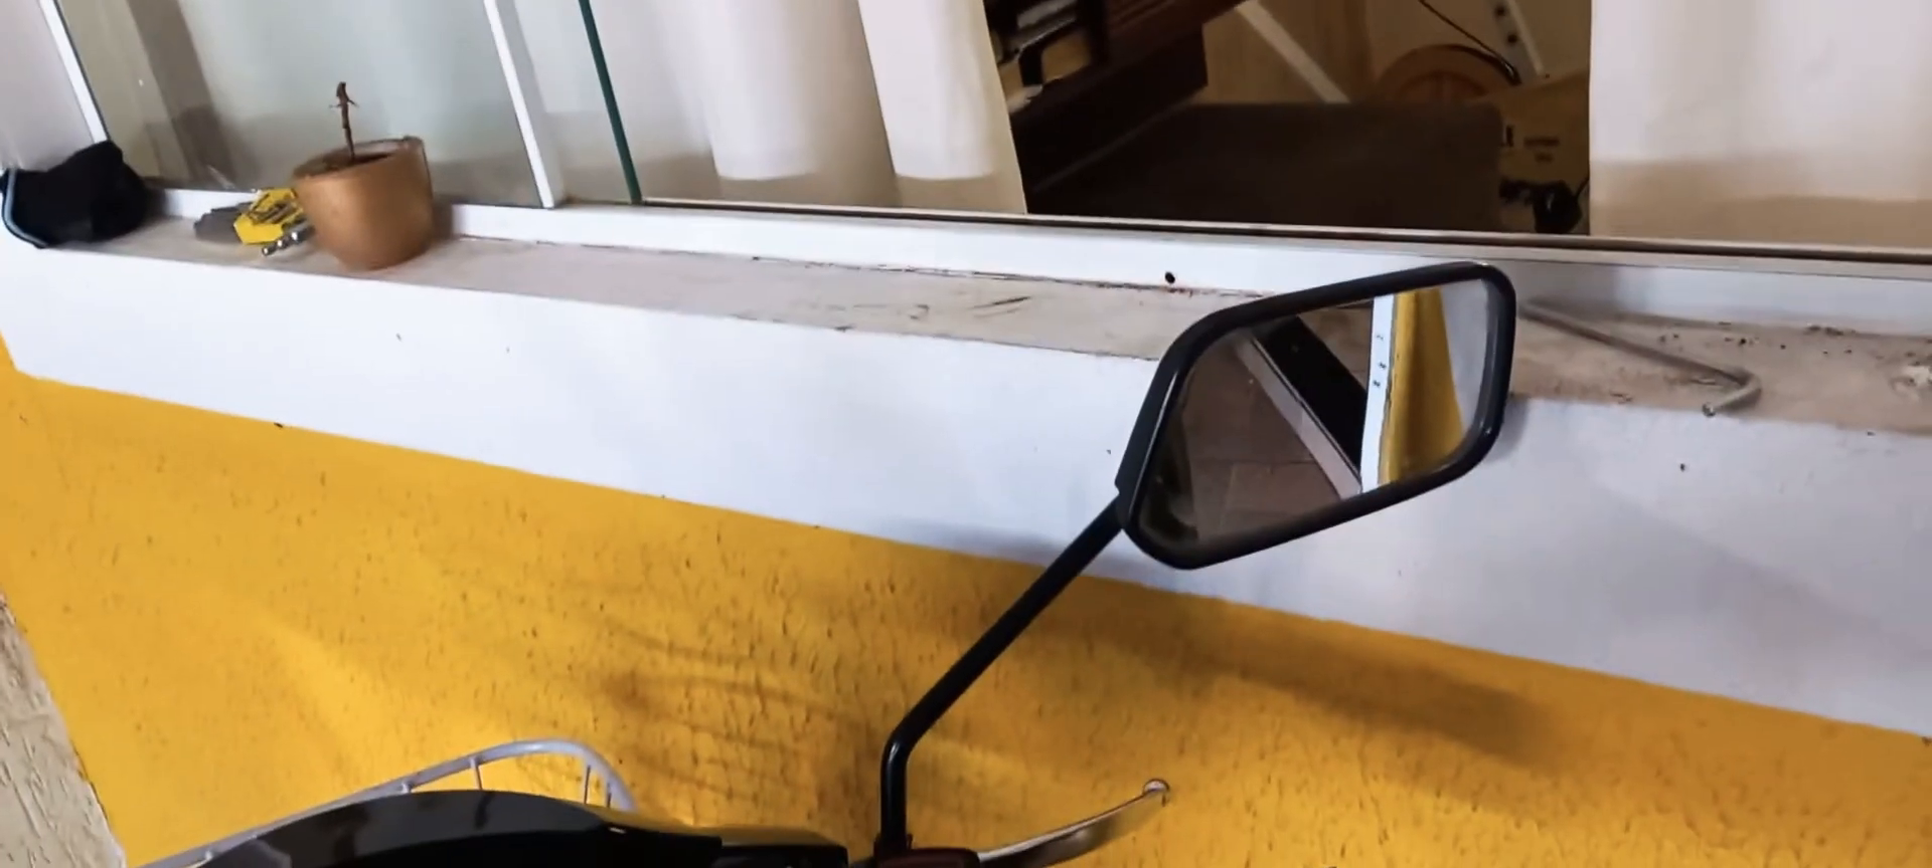Espelhinho de moto. Colocado, ó. Instalado, pessoal.